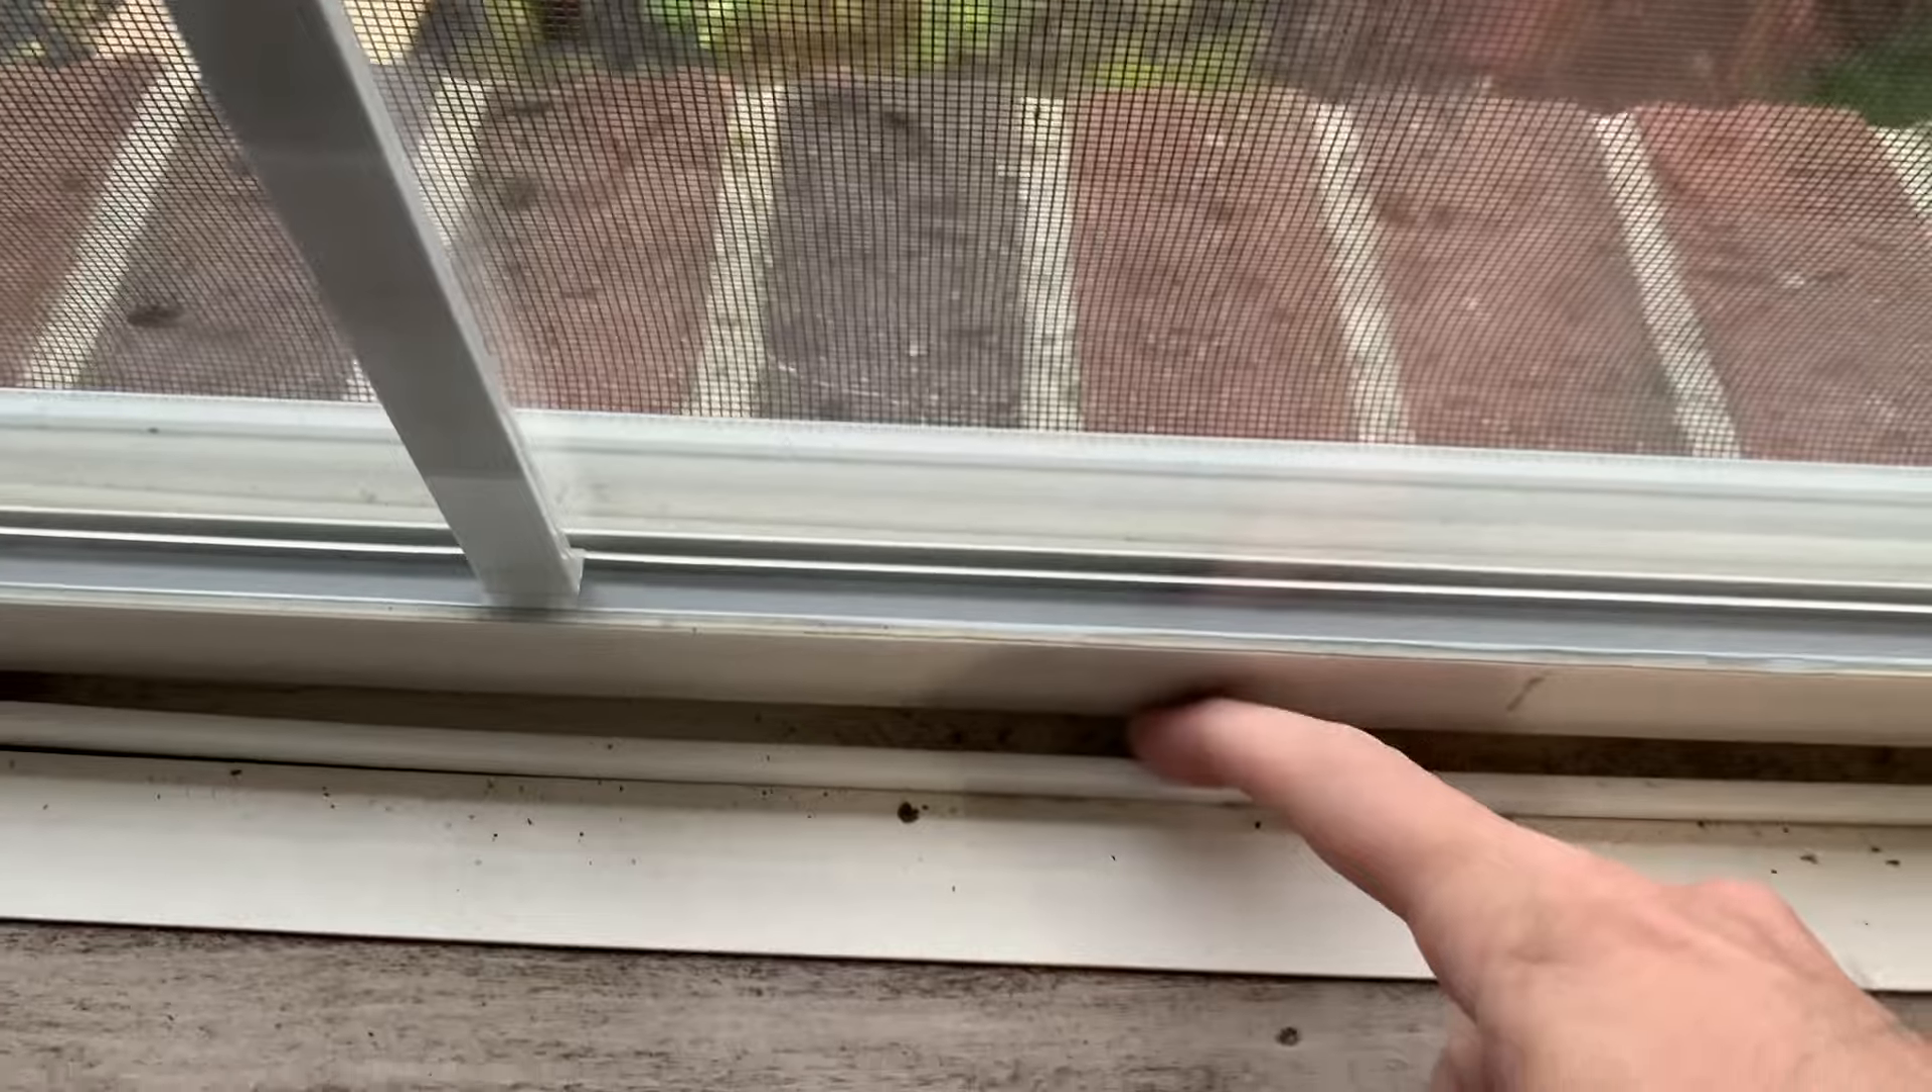I don't know what happened to my window, but you can see it kind of like bows out and there's this huge gap right here.